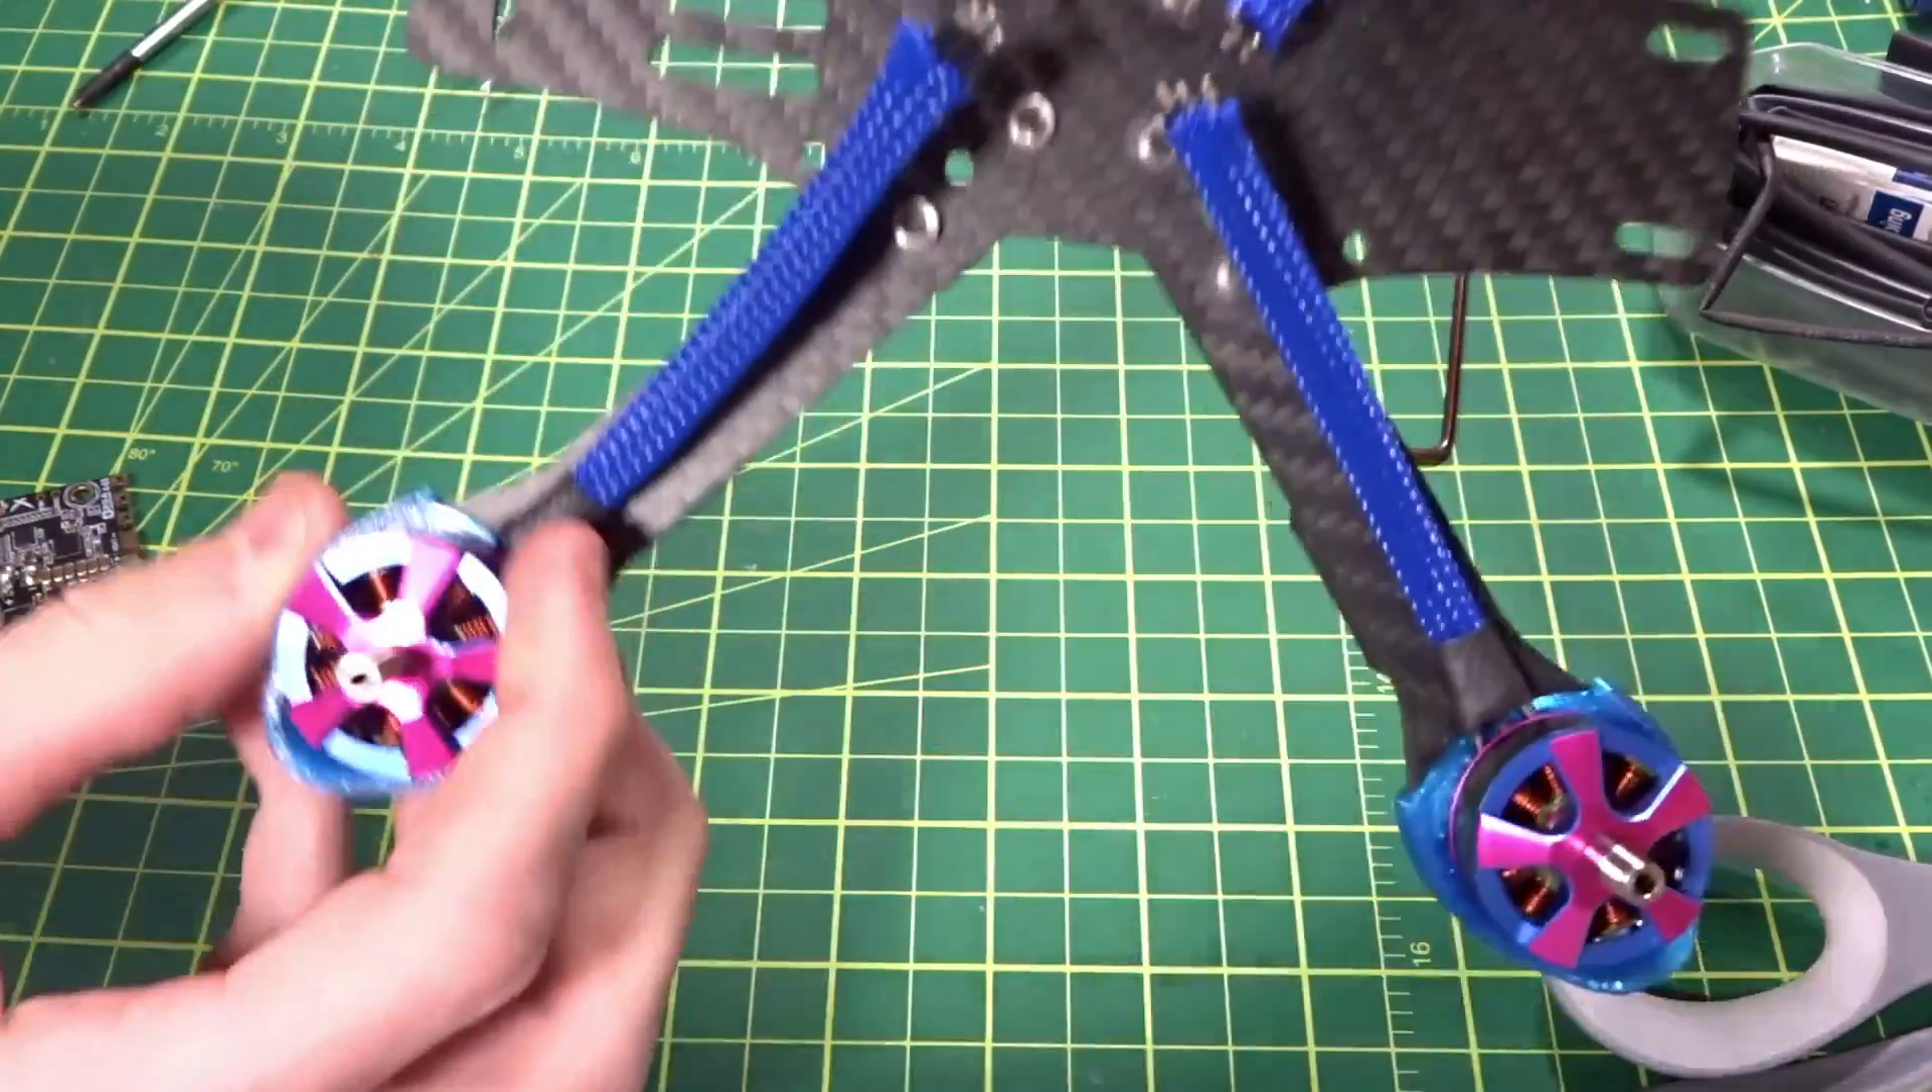All the wire mesh and heat shrink down here is on.